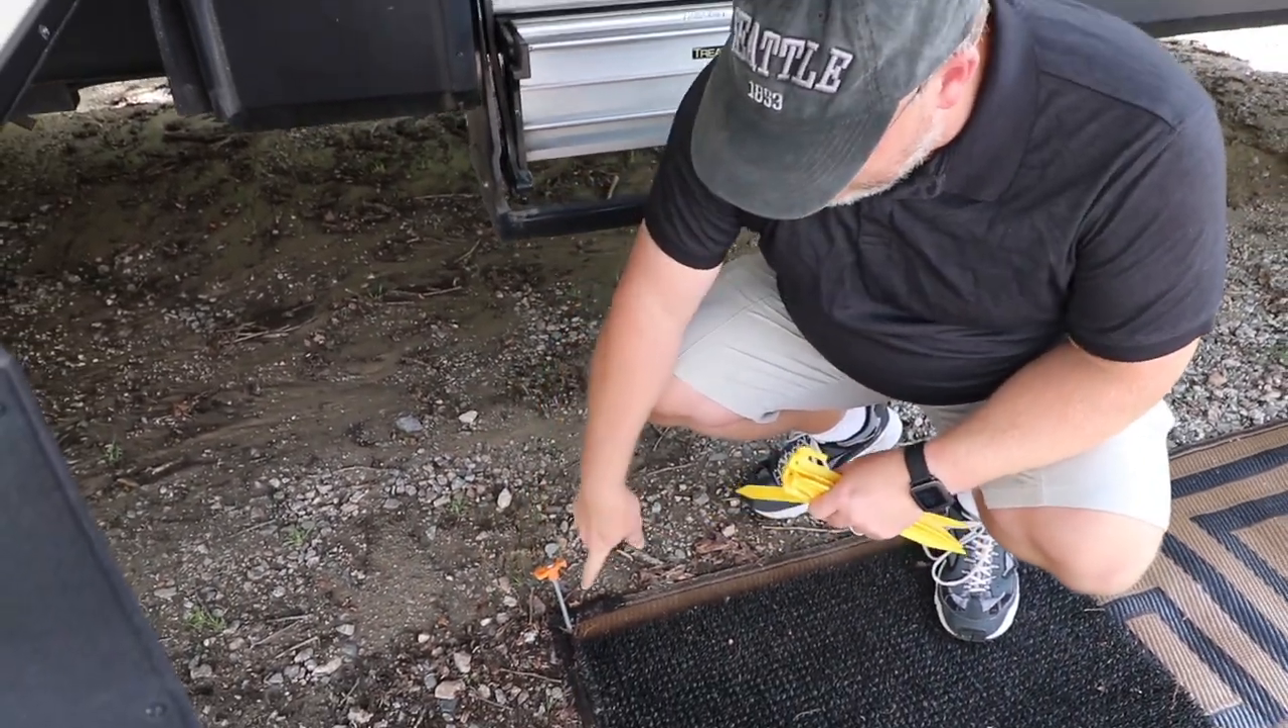This one's not in all the way uh because i think i hit concrete or a big rock down here.